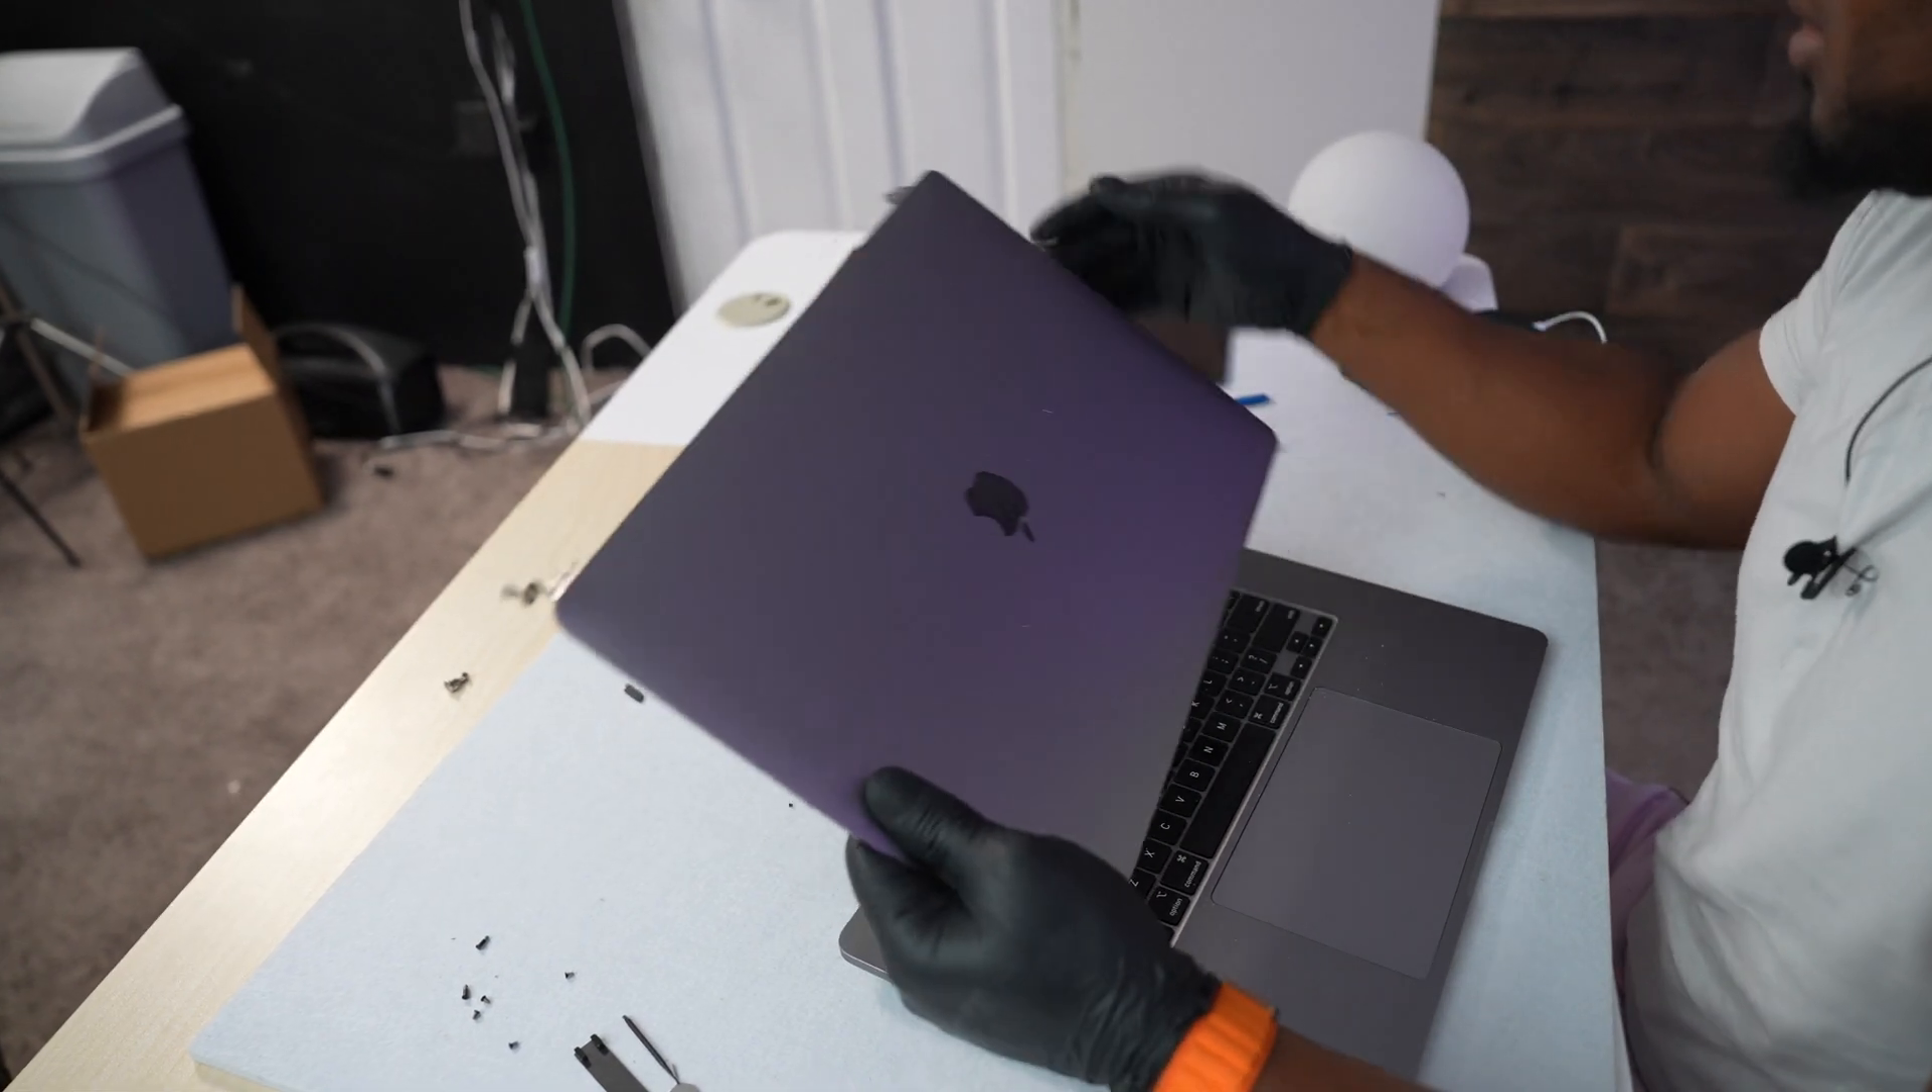As you can see we finally have the screen out guys.